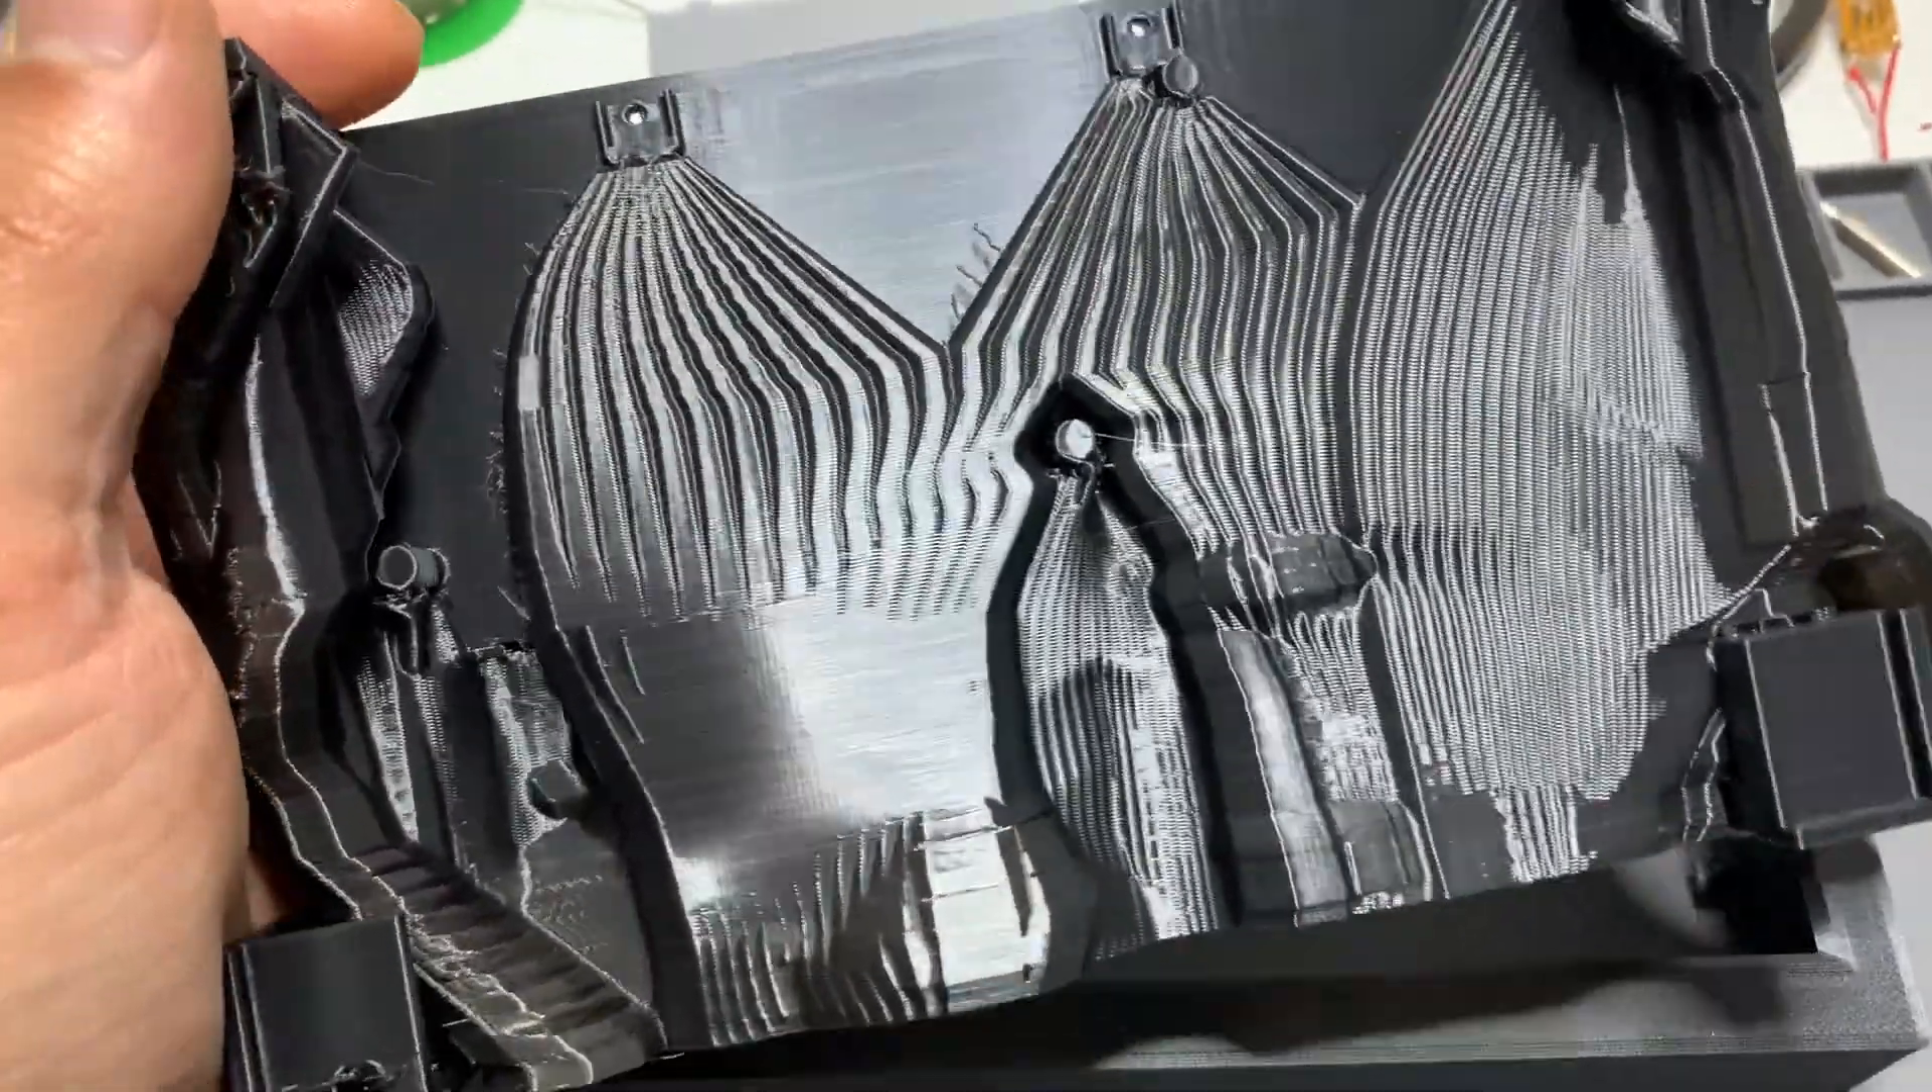Obviously you can see there's tons of 3D printed supports. I need to remove those.